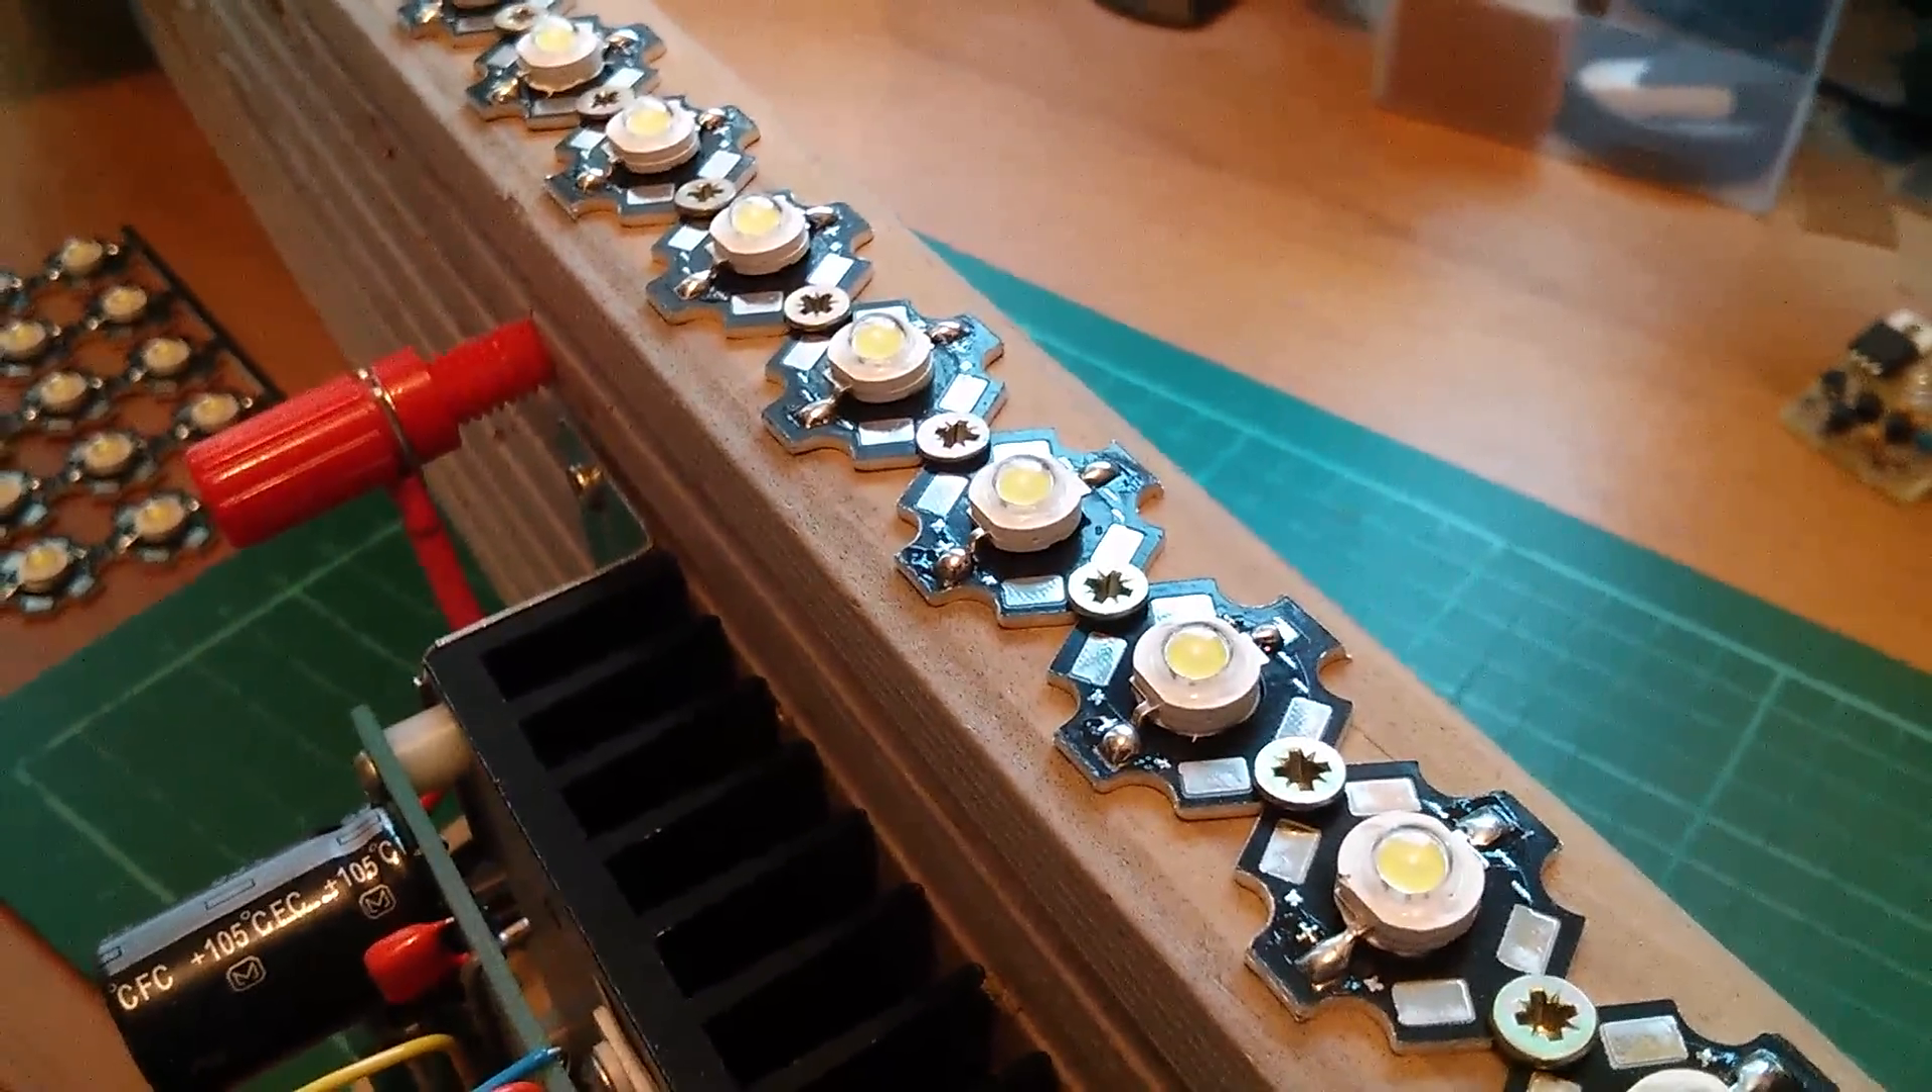And to keep the number of screws to a minimum I've put a screw between each pair of 3 Watt LEDs.